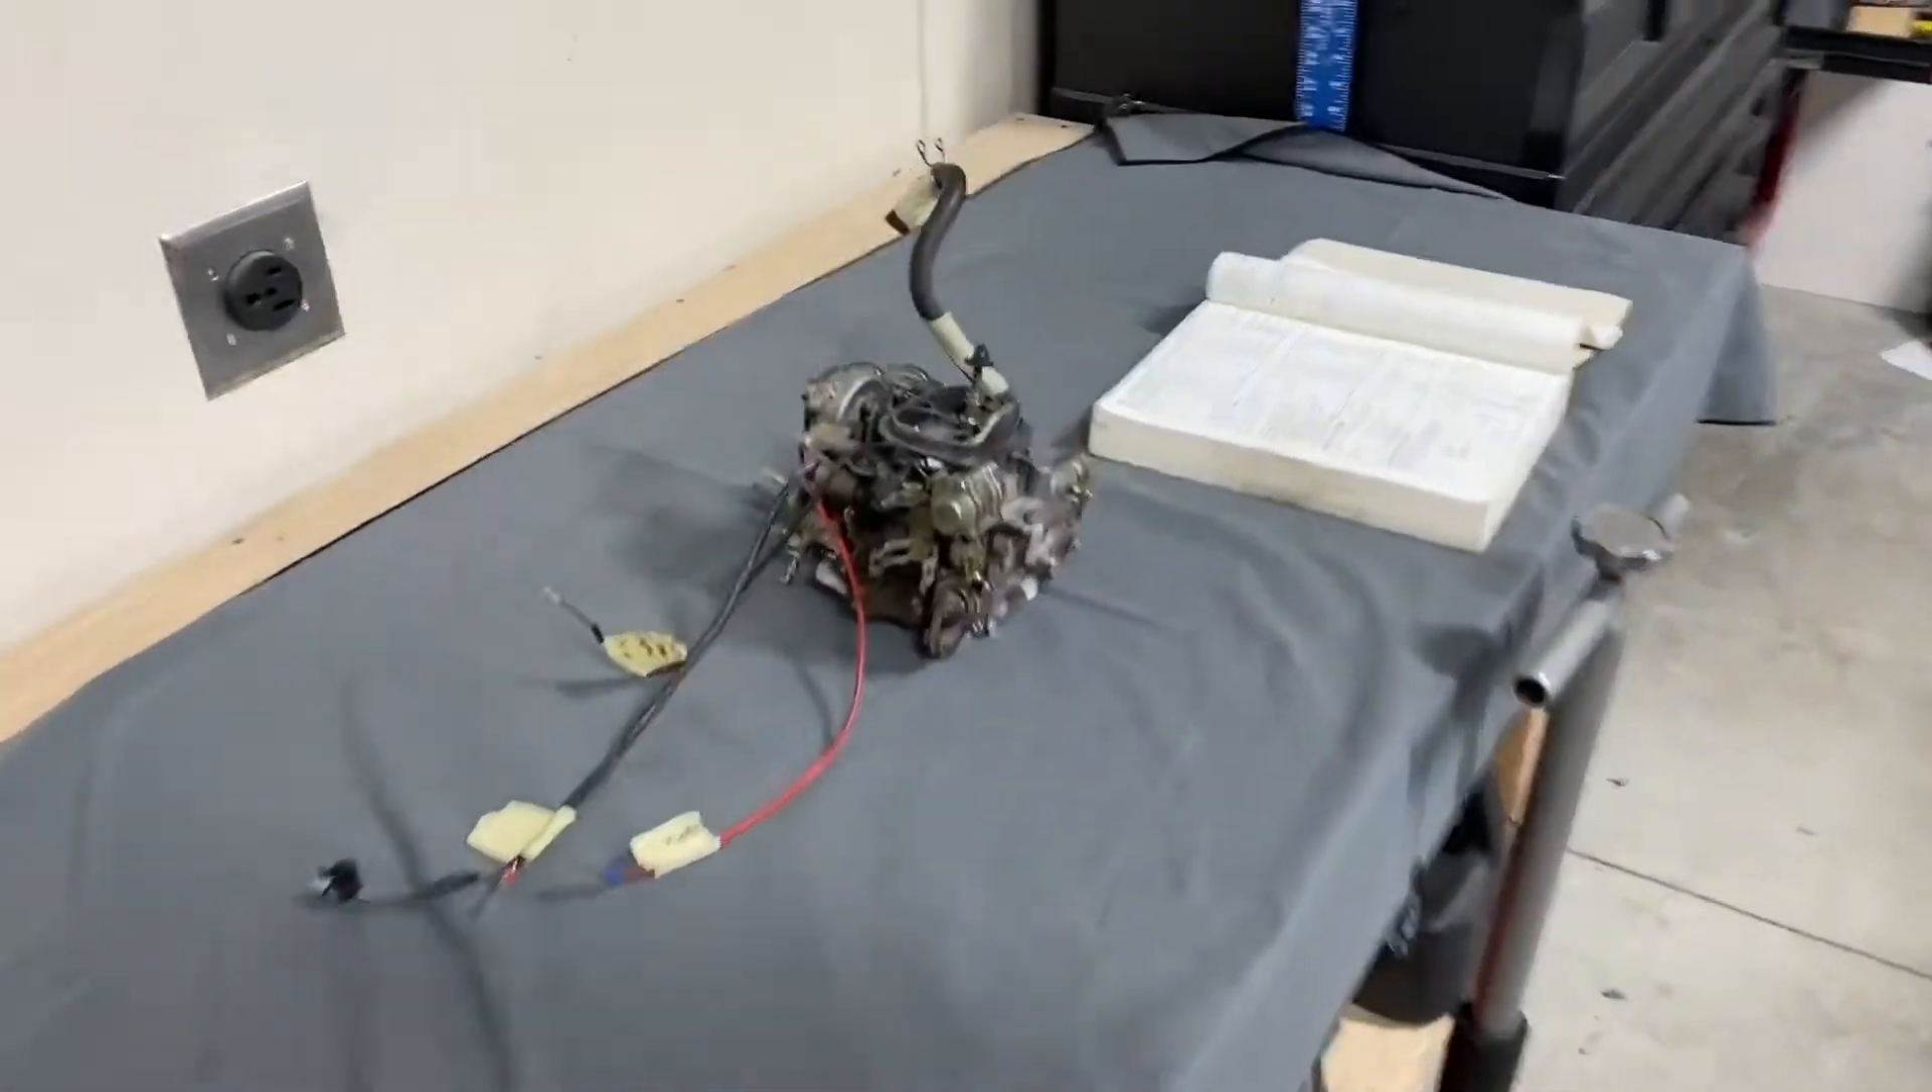I did take the carburetor off. That's on the table over here.